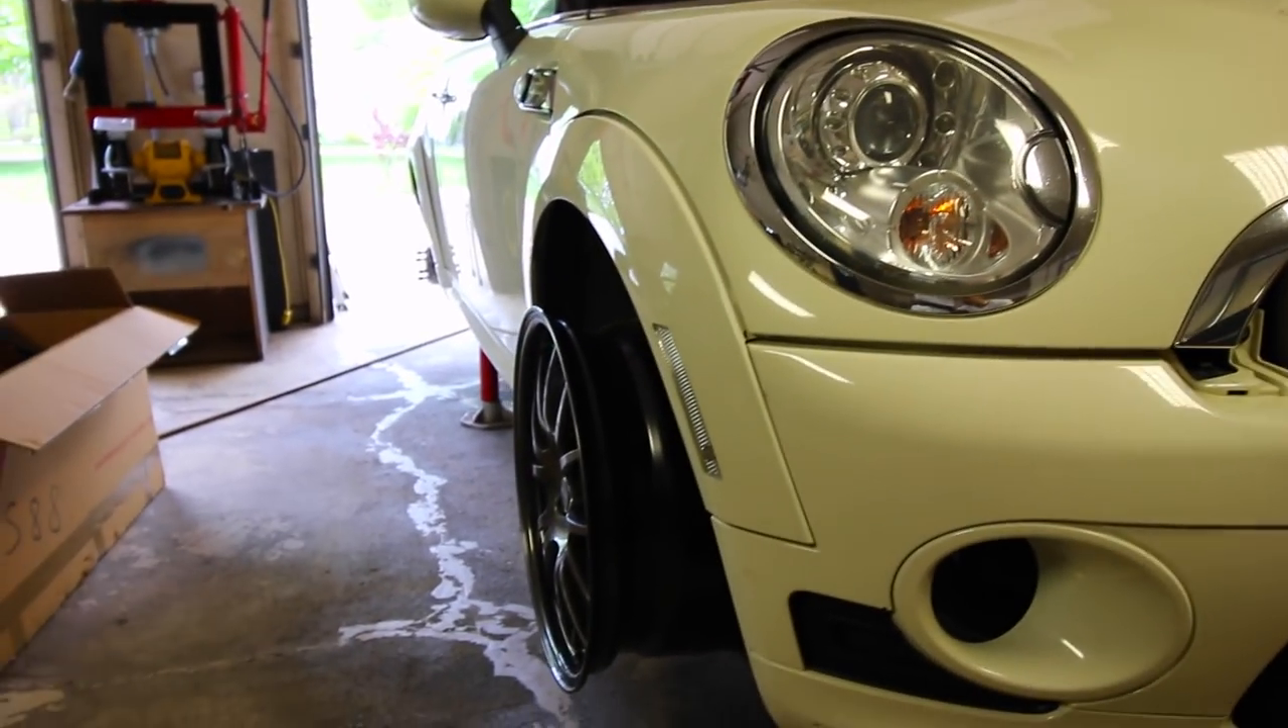So taking a look at the car right now on the passenger side right here these are the stock fender flares and you can see that well the wheels that we have right here don't exactly fit inside the arch.